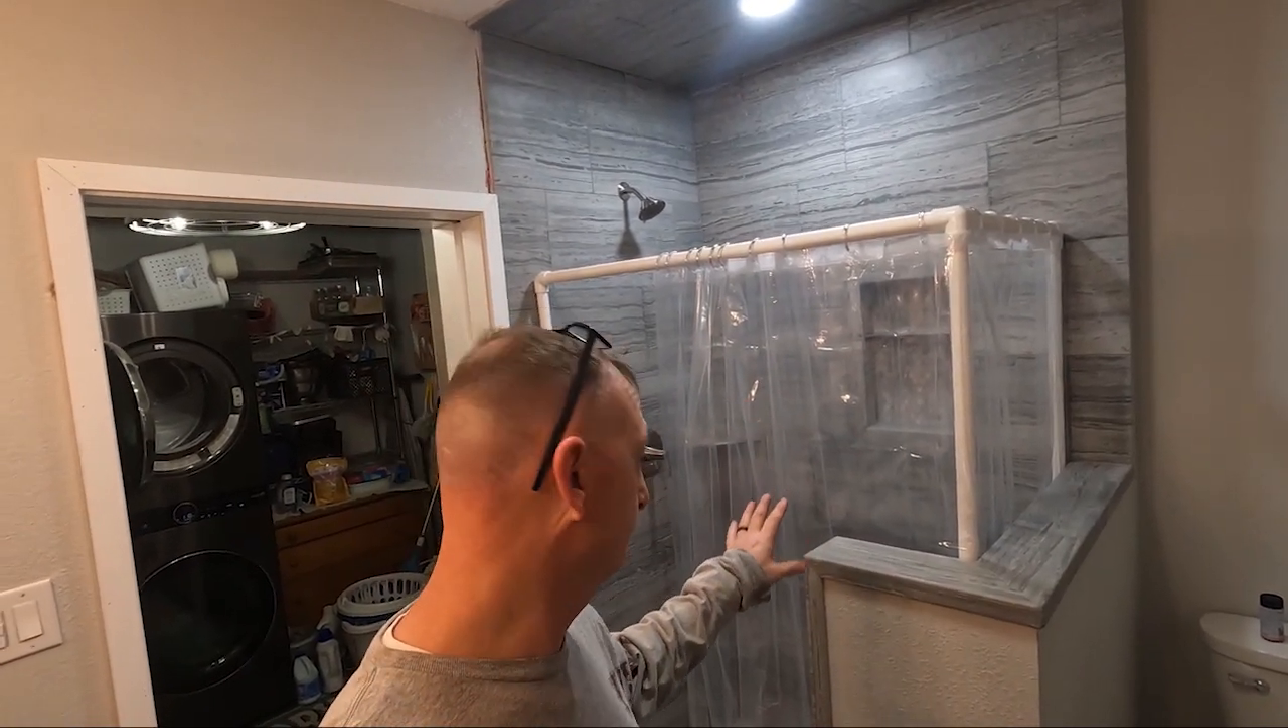We got the temporary shower curtains in until we get the glass in.